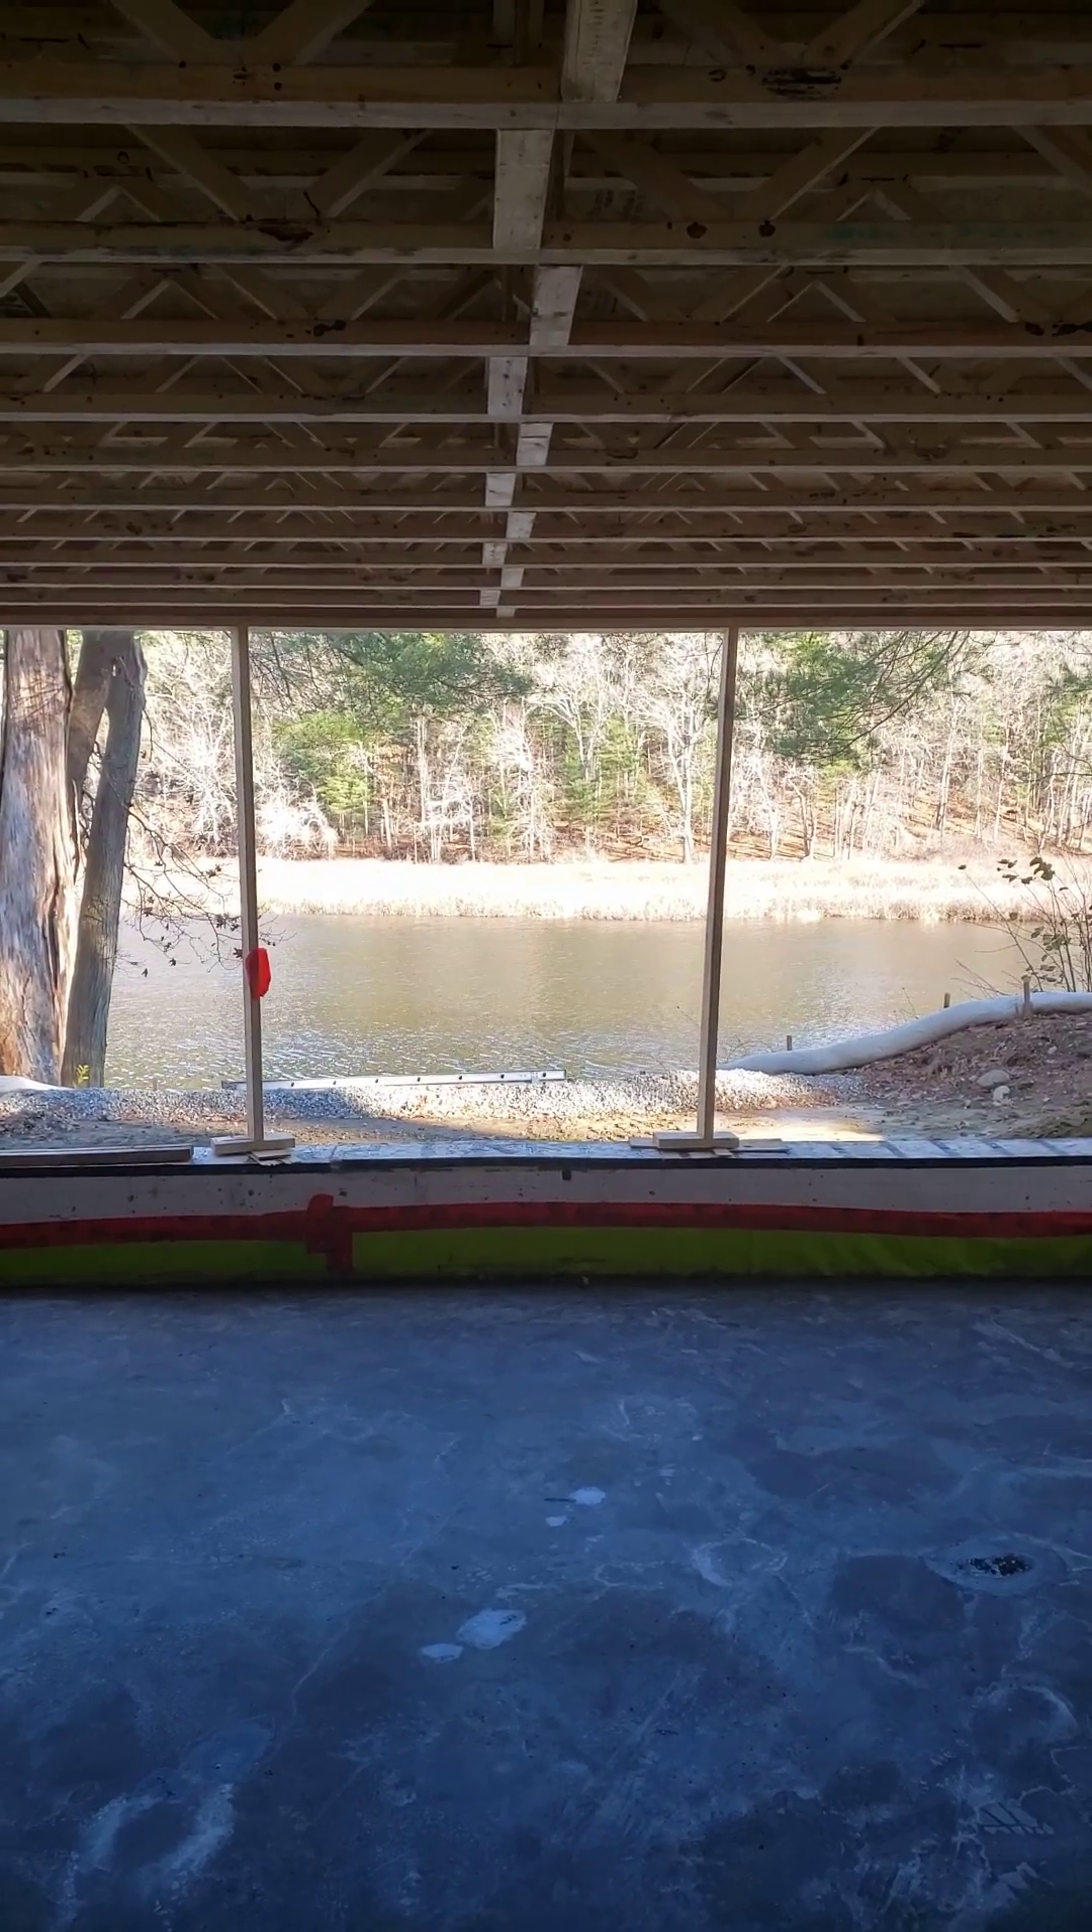So, you can see here, we got a bunch of our framing in, floor joists.